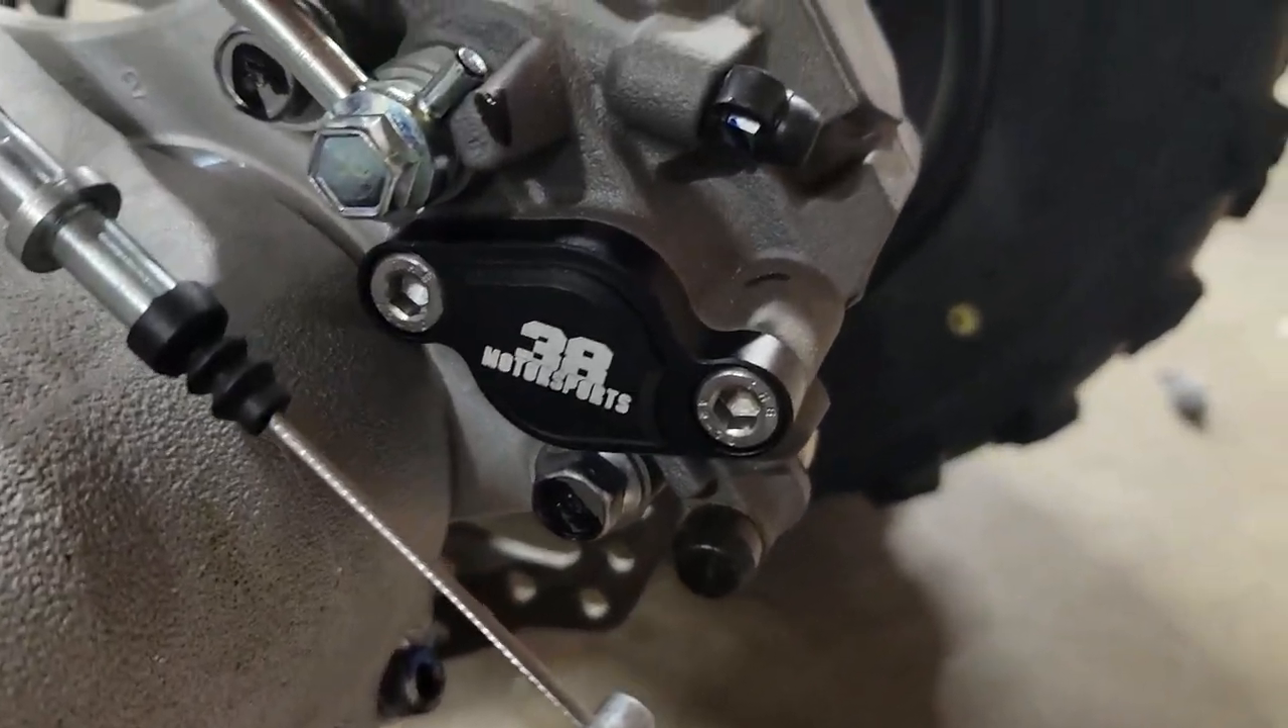And the block off plate is on and that looks so good. I like how they recessed the, the bolts like that. So that's done.